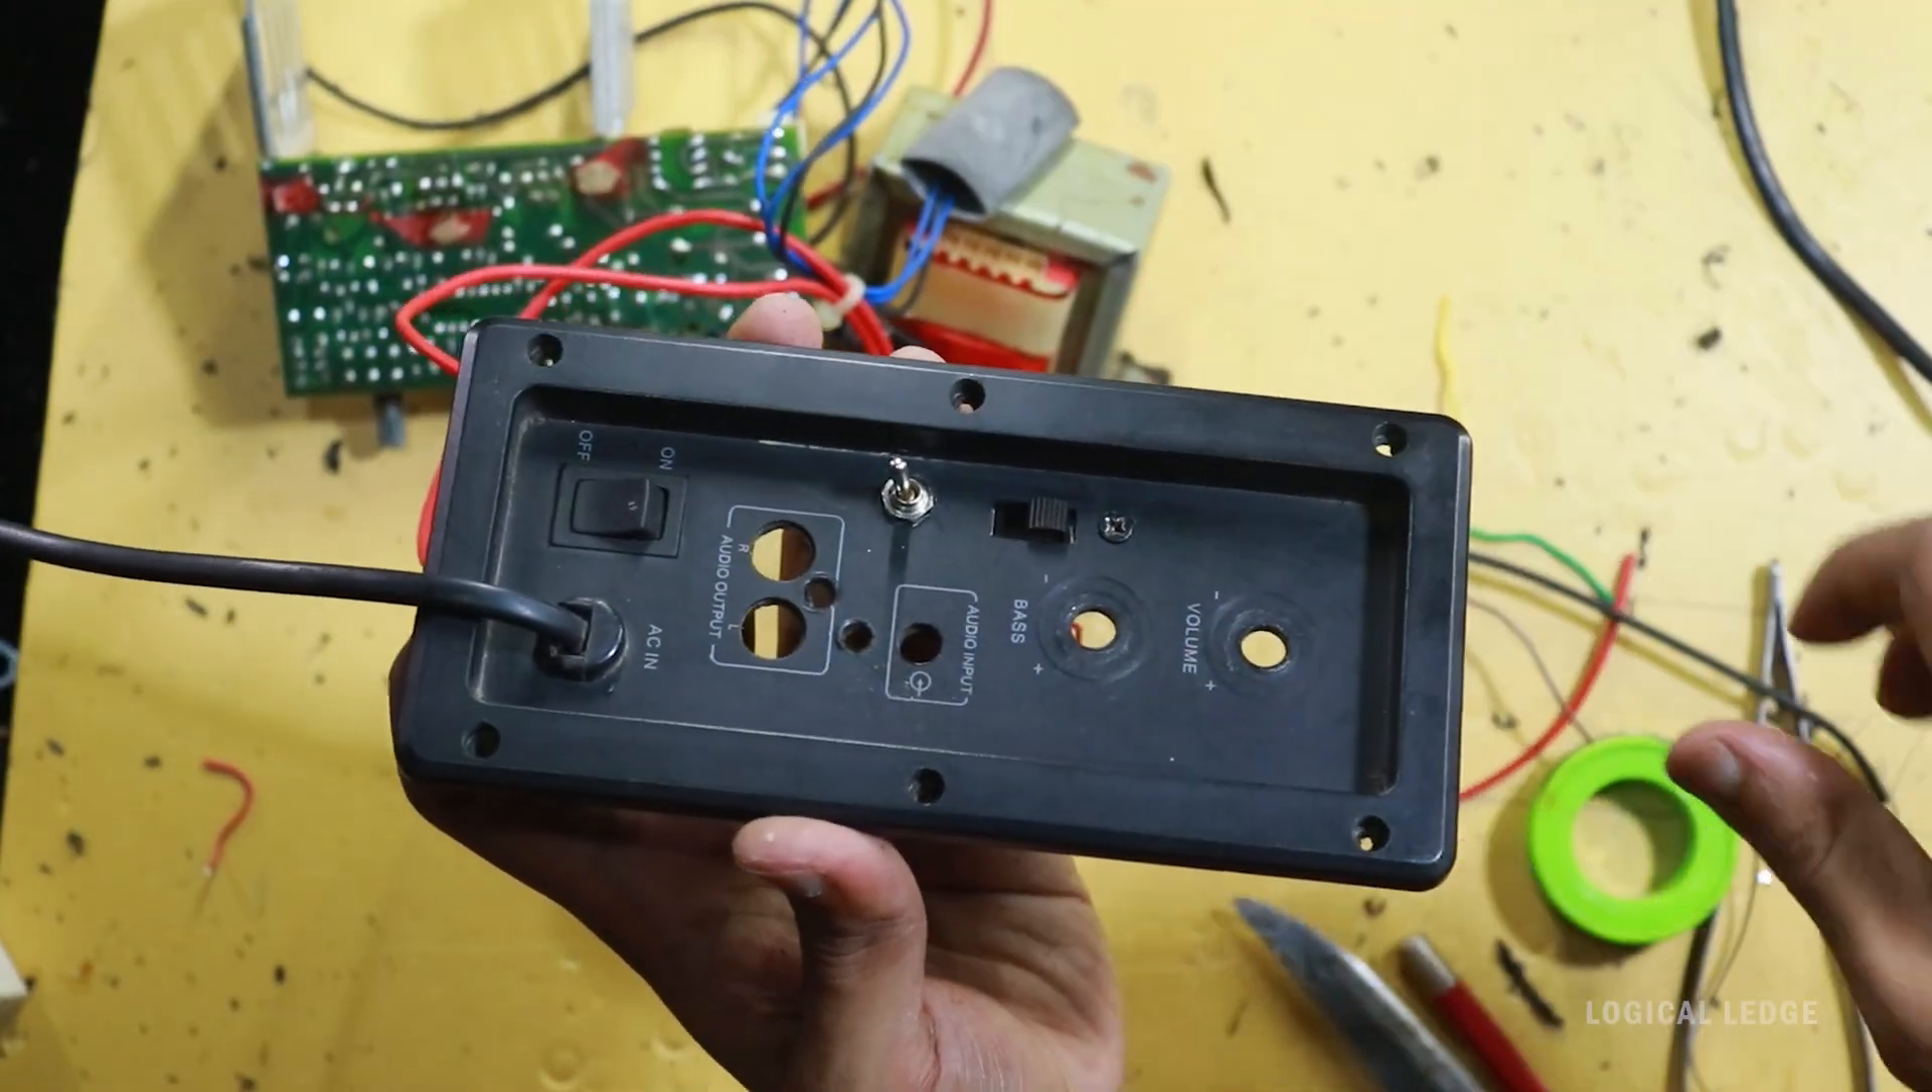After drilling the switches are perfectly fitted.